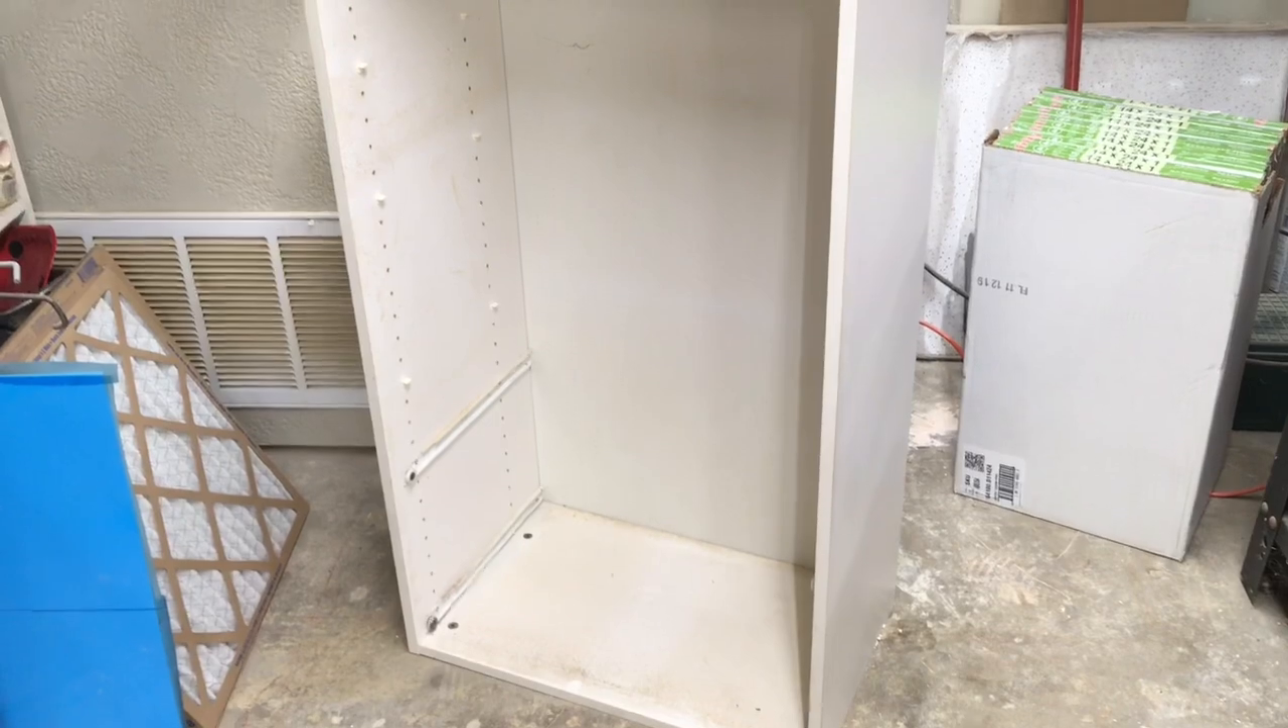Now the first thing that I did is I removed all of the shelves and I moved the two drawers at the bottom out of it.